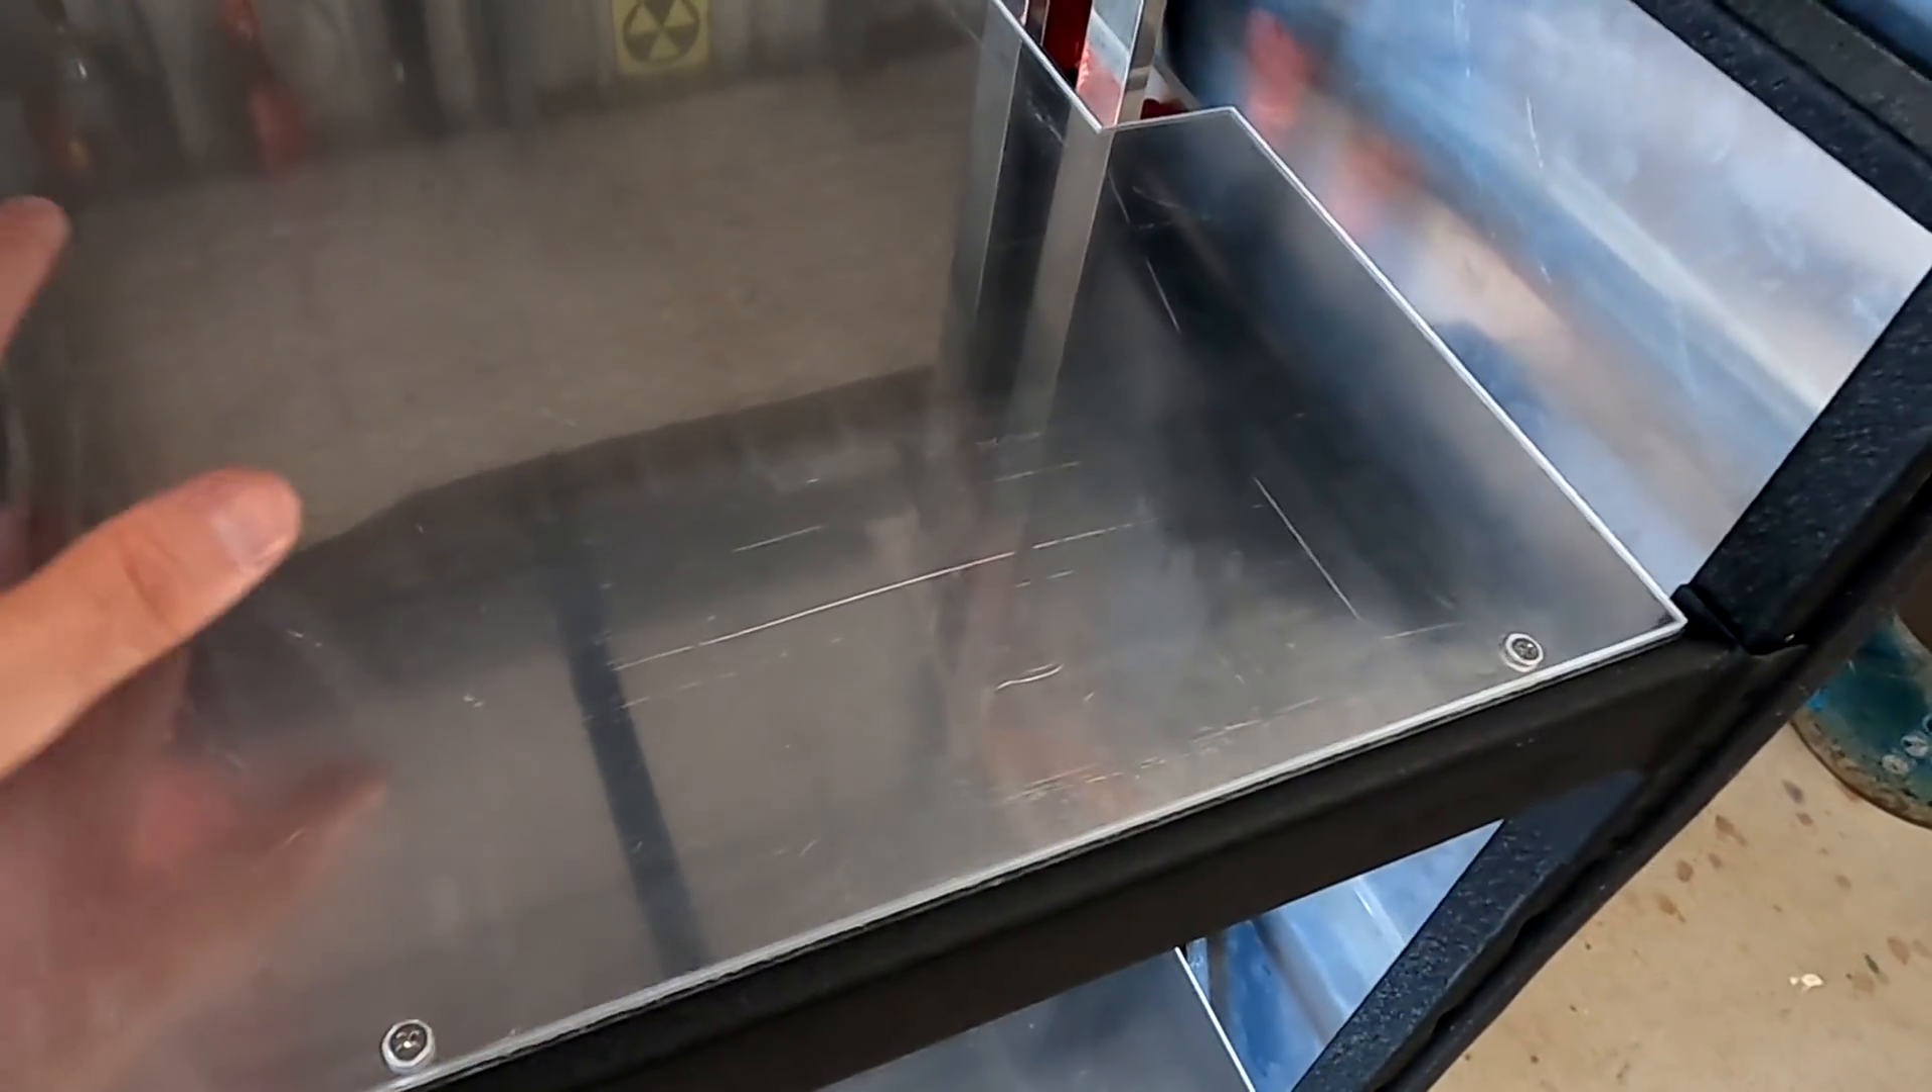Okay so we have now mounted our acrylic on top of the aluminium shelf this is all nice and sturdy and isolated now.